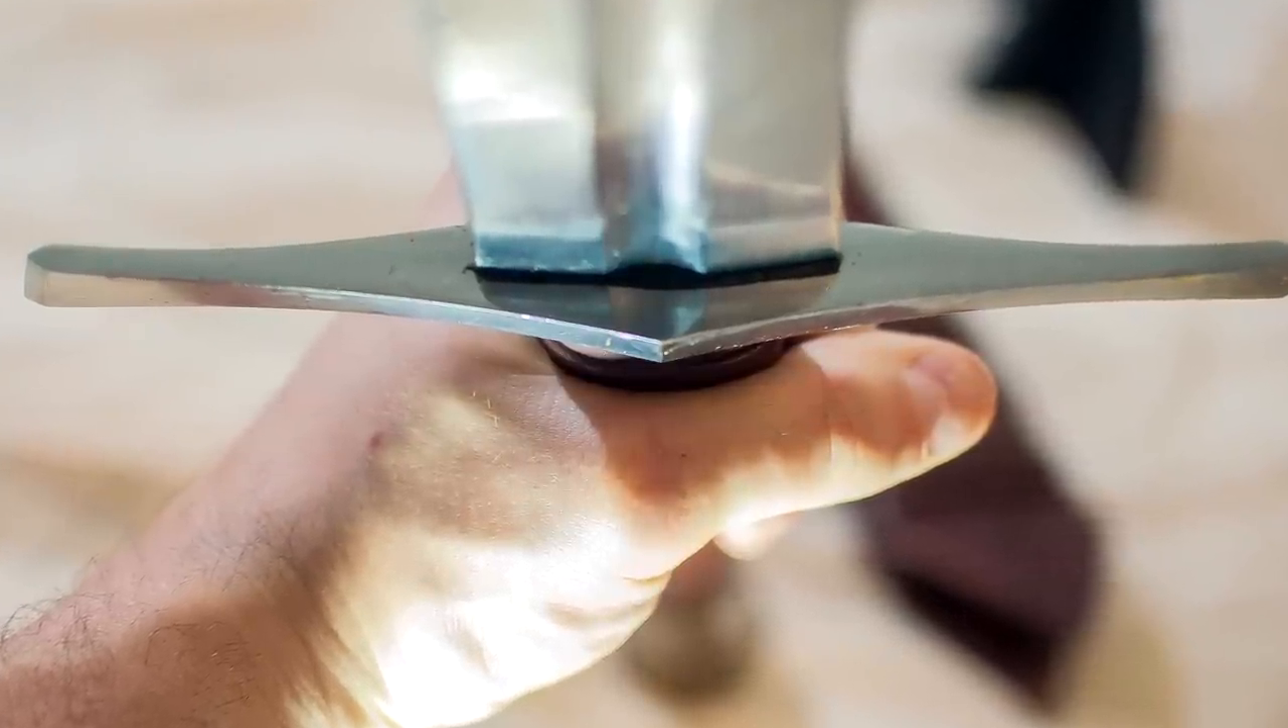However, I'm able to see a pretty significant gap around the blade where the crossguard meets it.